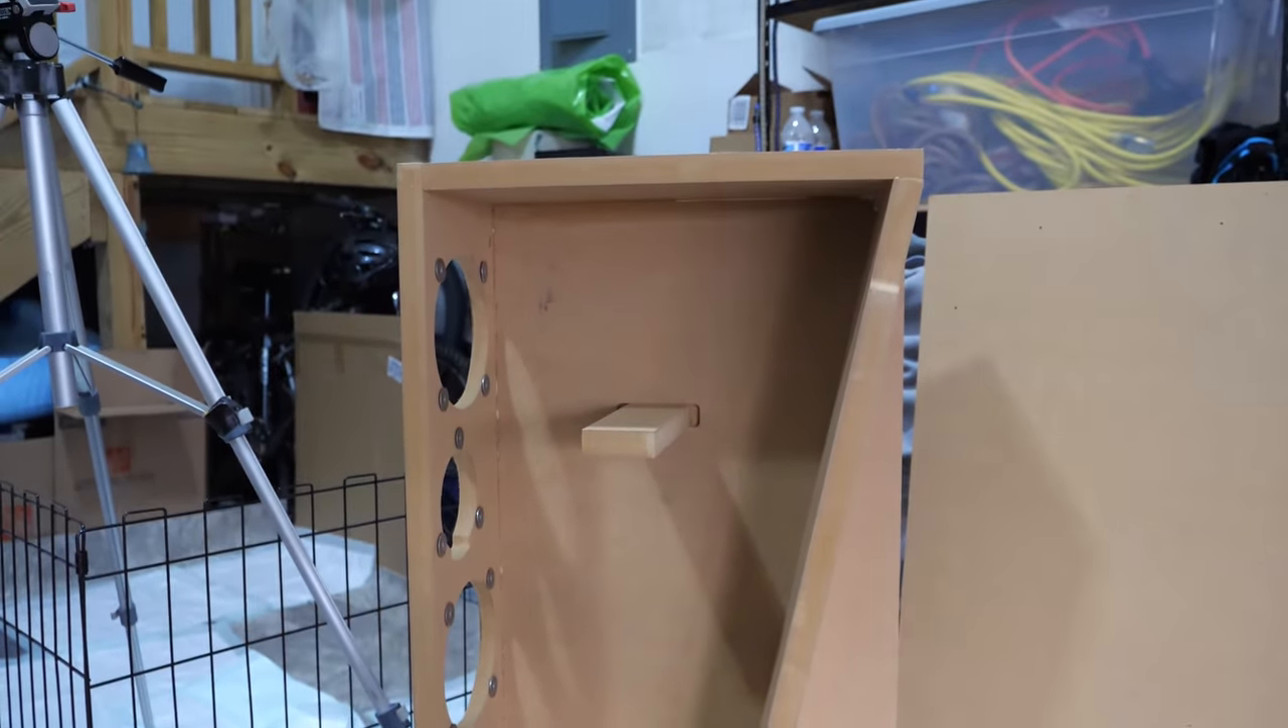The first speaker is done except for the panel.